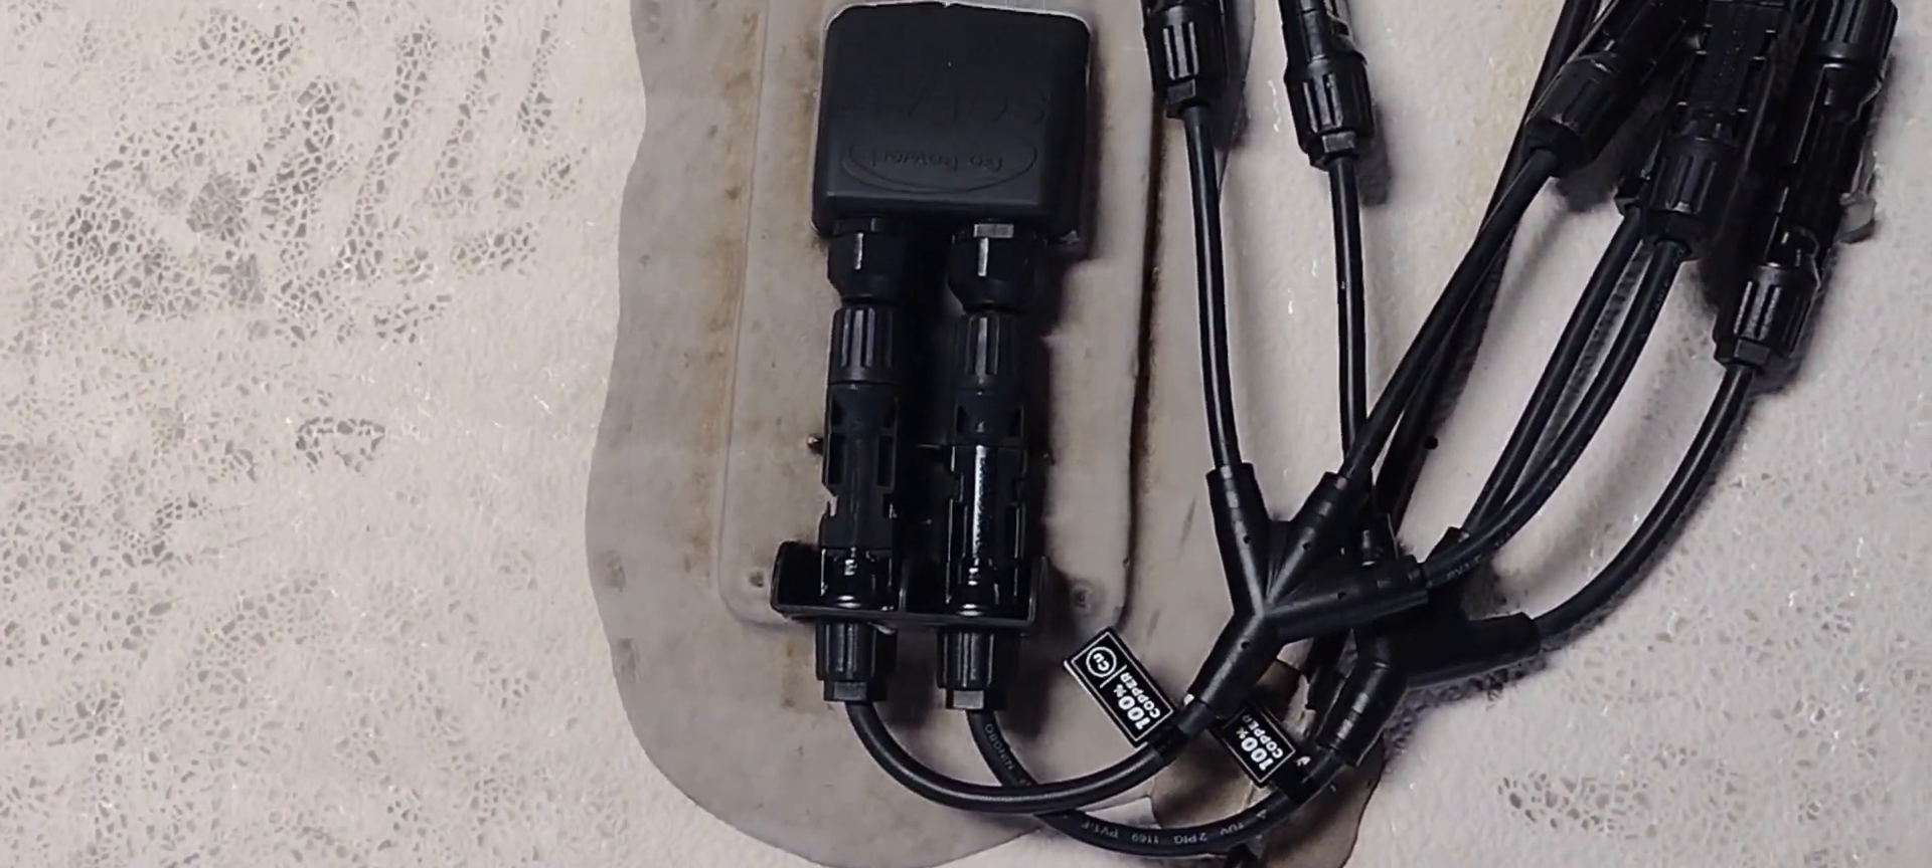We used a three-way splitter on each side connected to the factory pass-through.